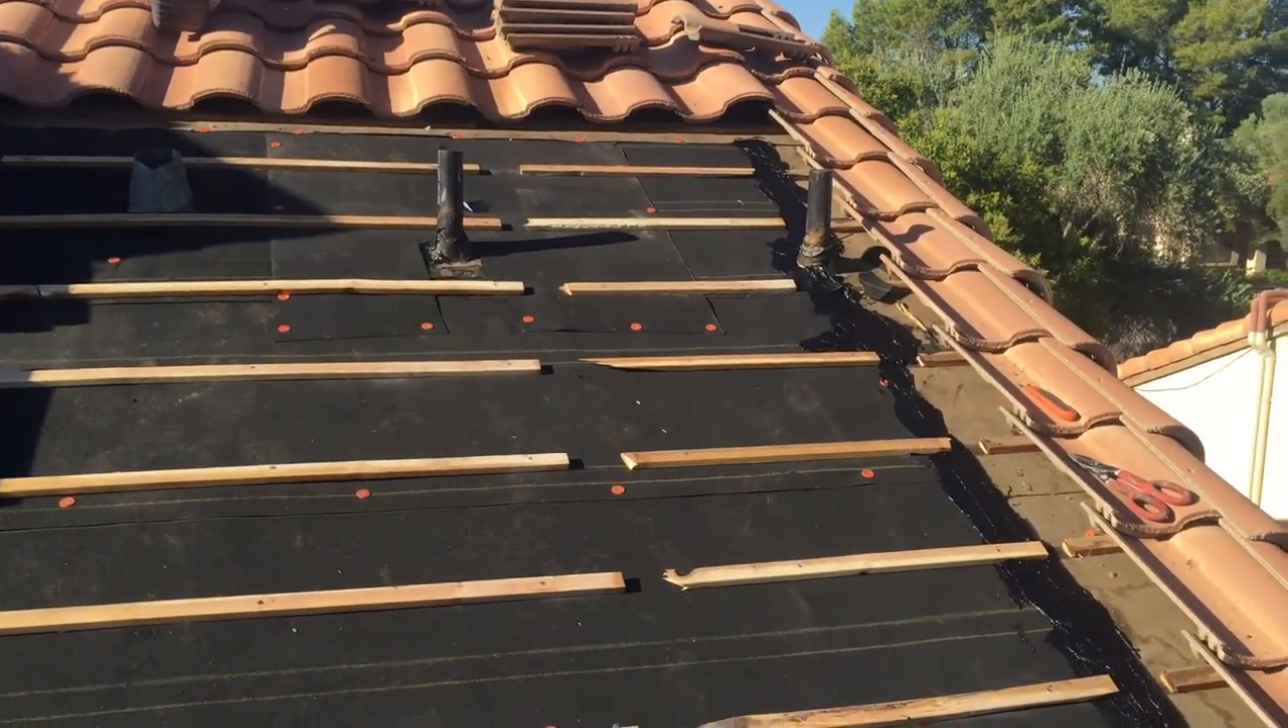Now we've gone ahead and finished out the the dry-in phase. All the paper is new.